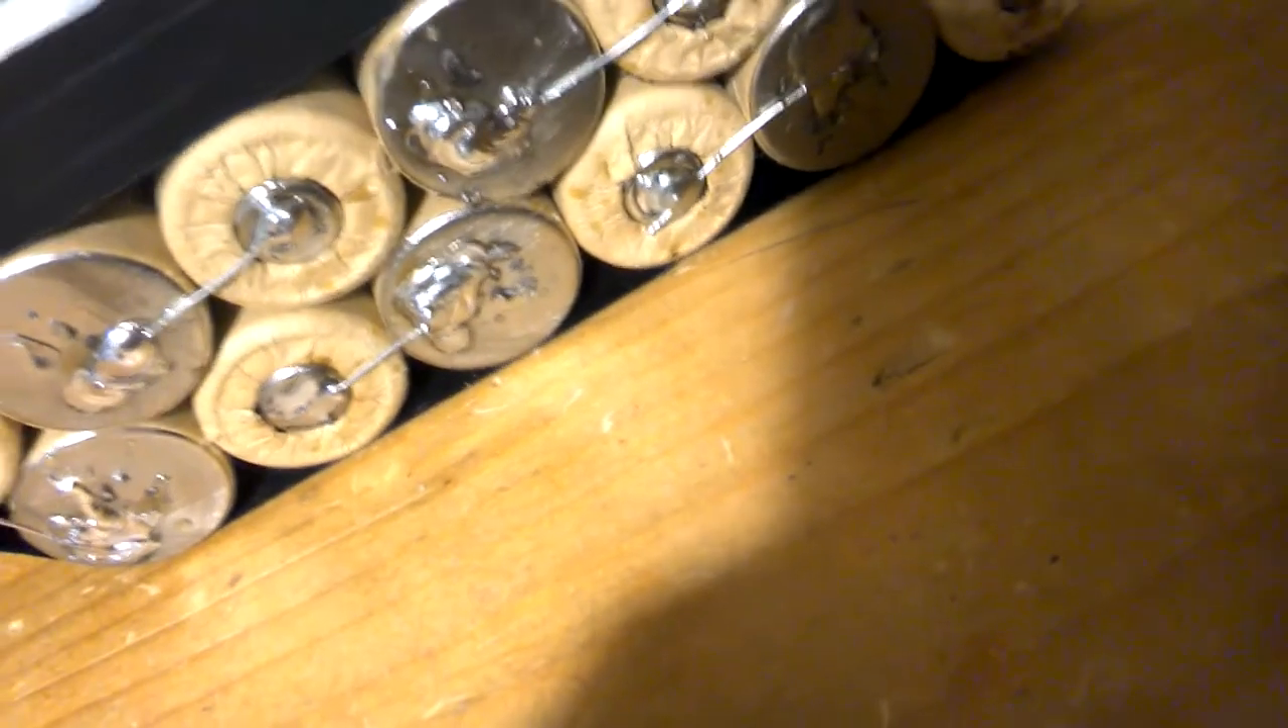J'ai fait les soudures pas très très propre mais bon ça tient quoi.